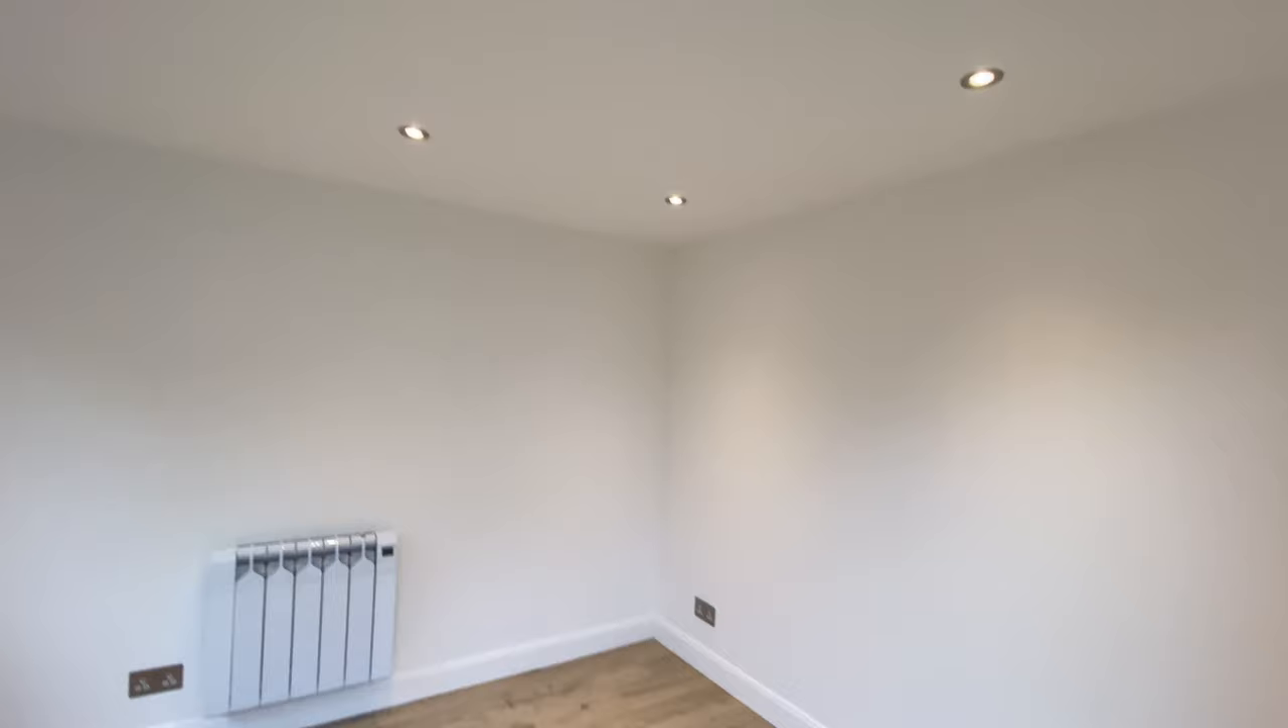We've got all of our lights in.